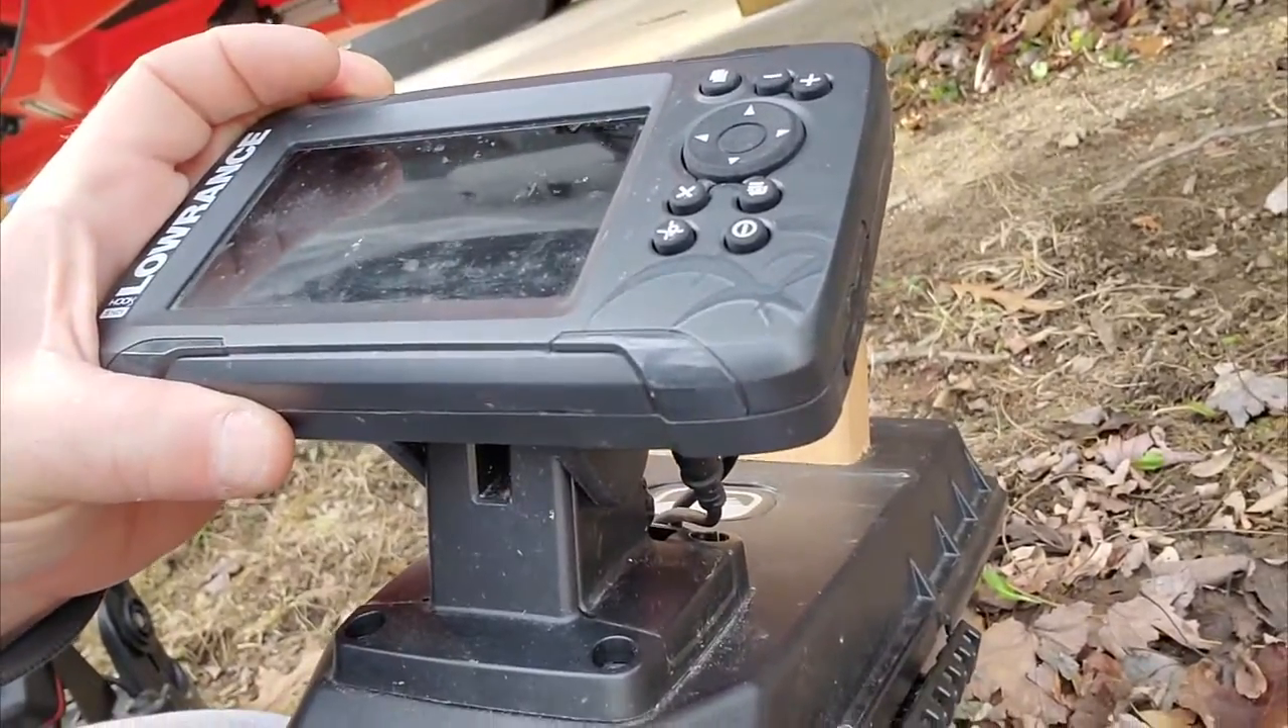I got the hook unit mounted right directly to the pod nice and solid.